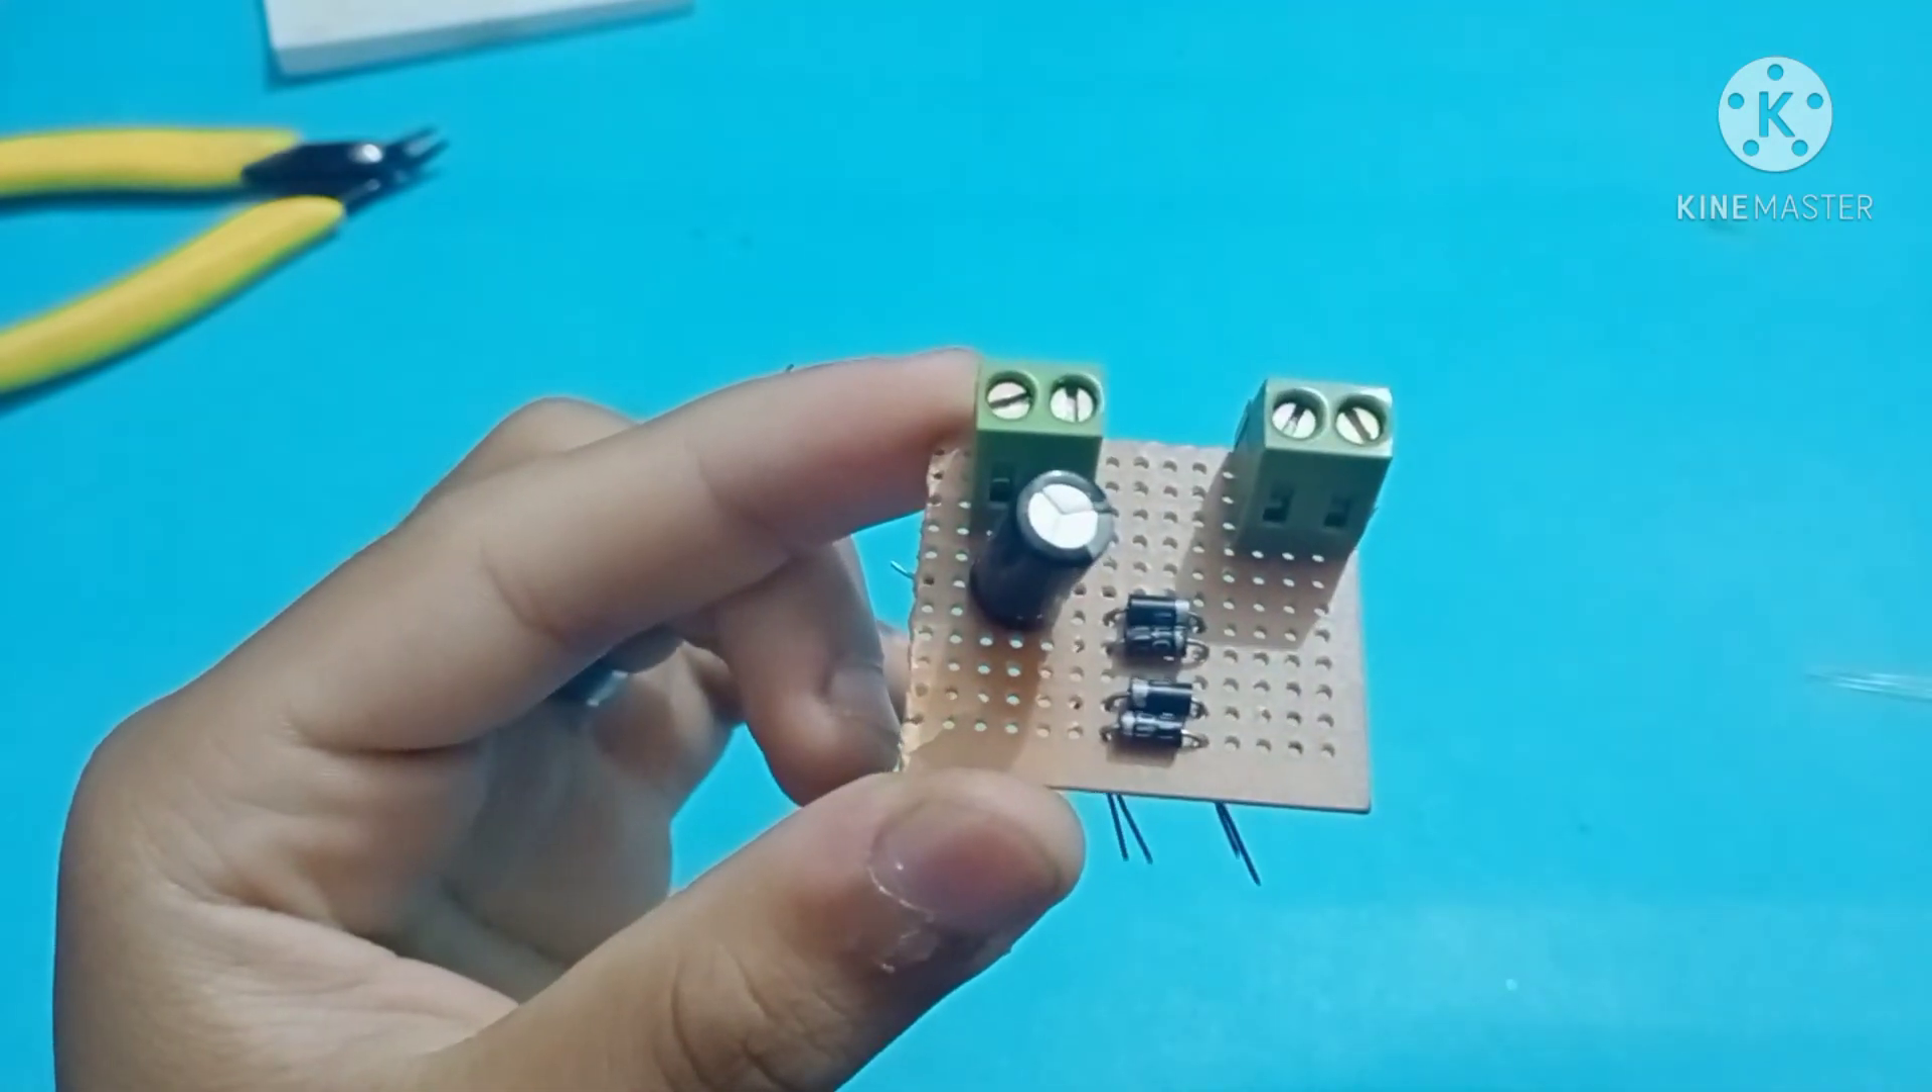ڈائیوٹ بھی ہمارے لگ چکے ہیں۔